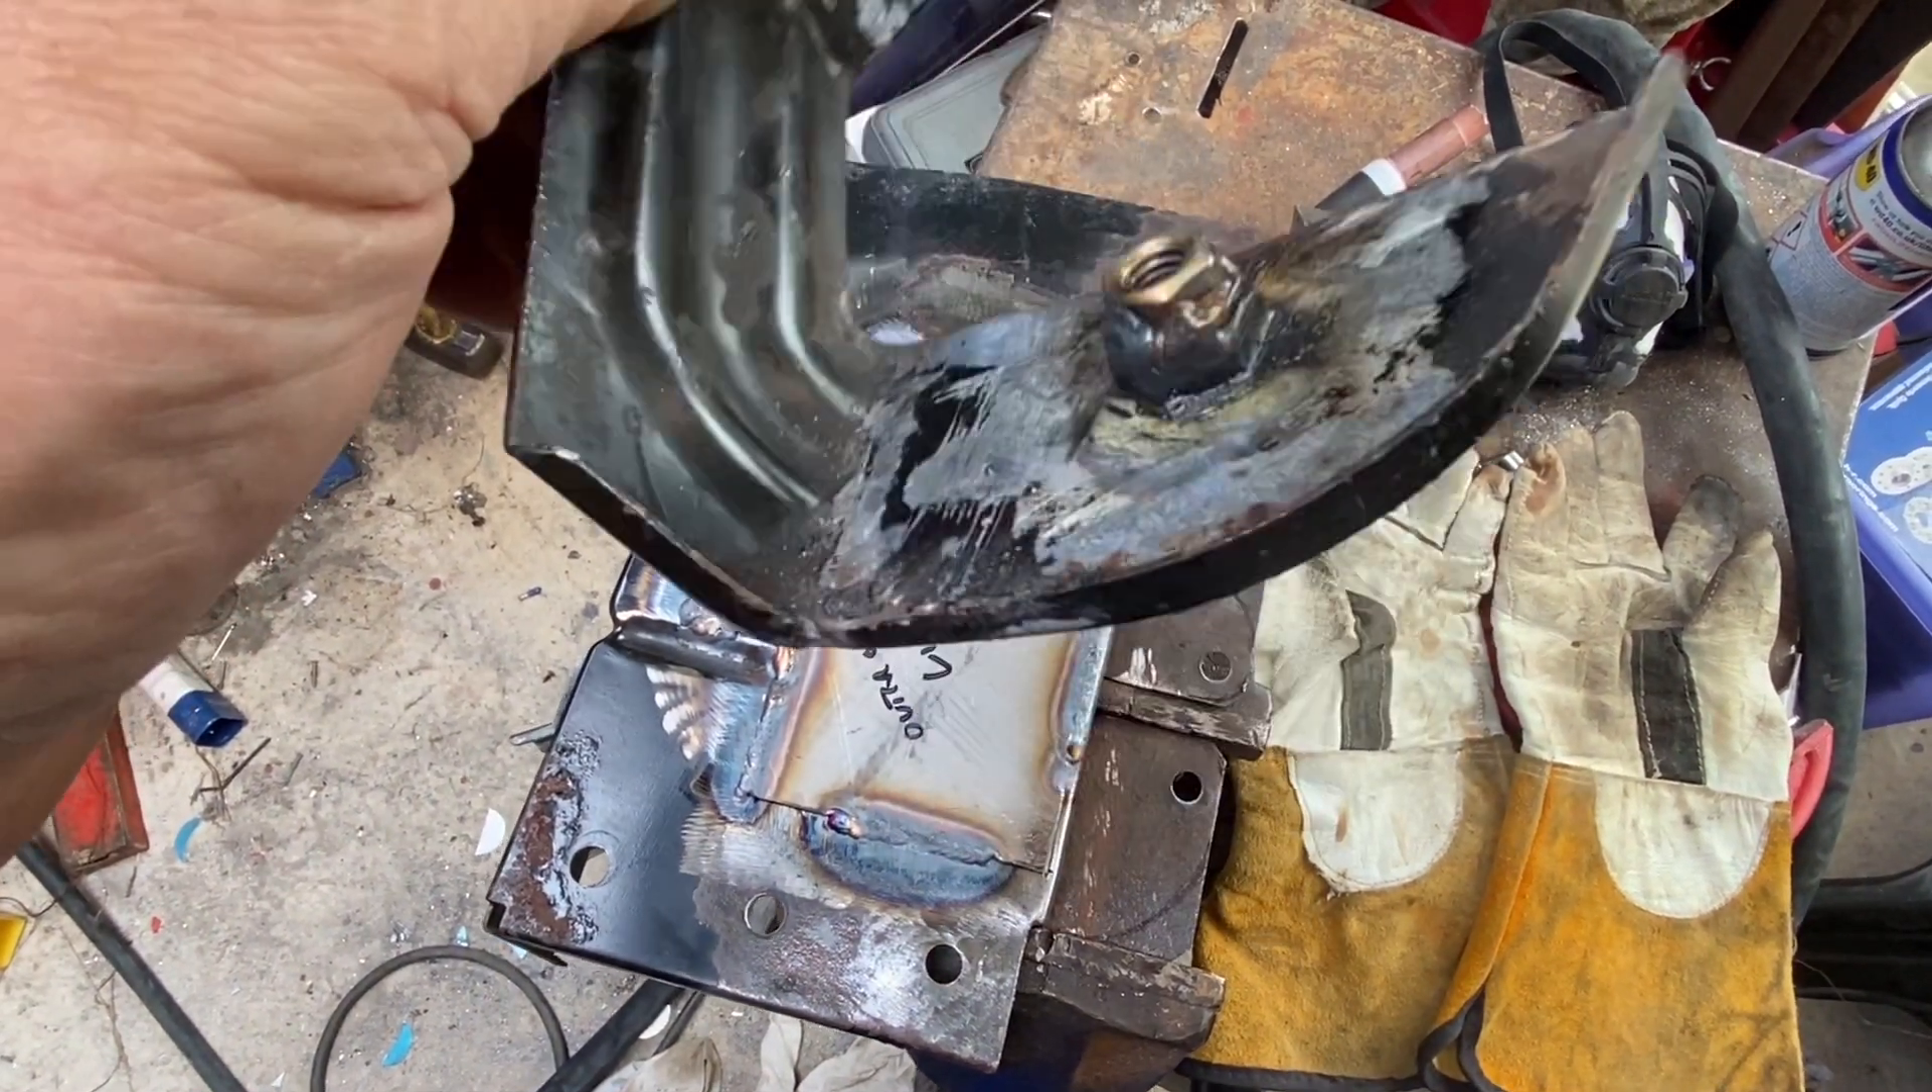The bolt got rusted in so what I've done is I've drilled out the bolt and I've just welded a stainless steel nut straight onto the original bolt.